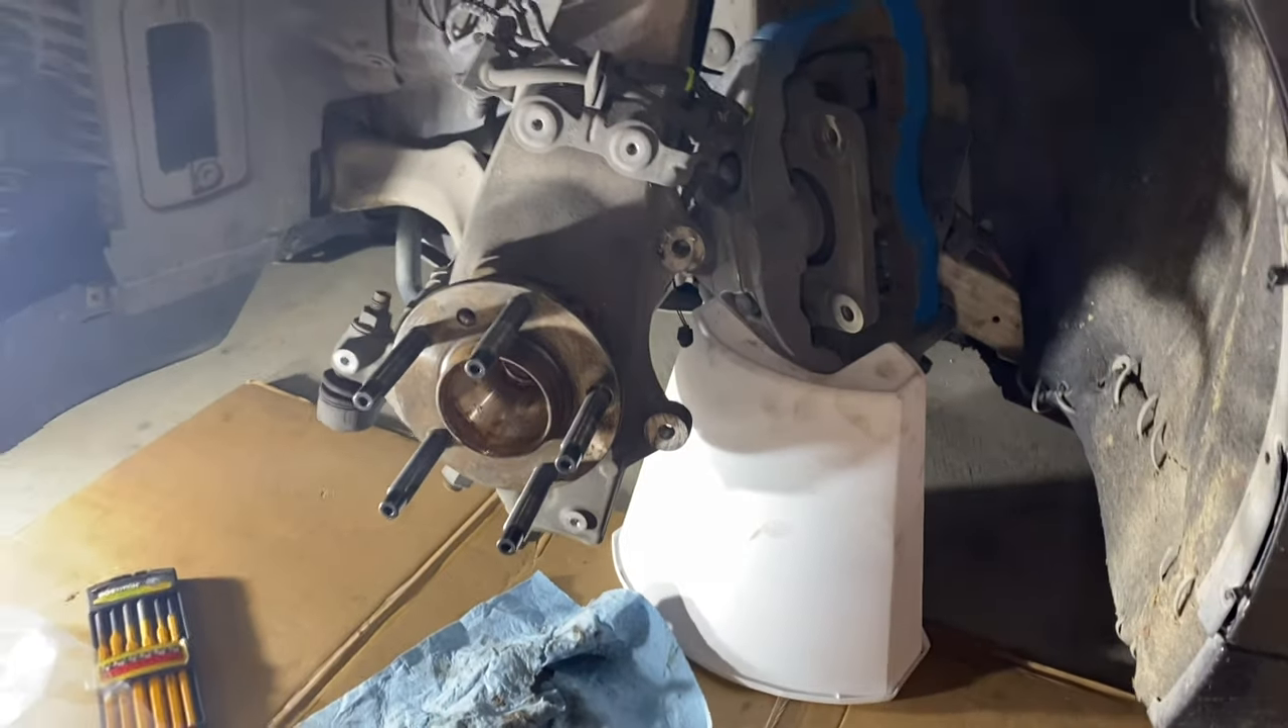Okay, so we swapped sides real quick, and we've got the old rotor off.